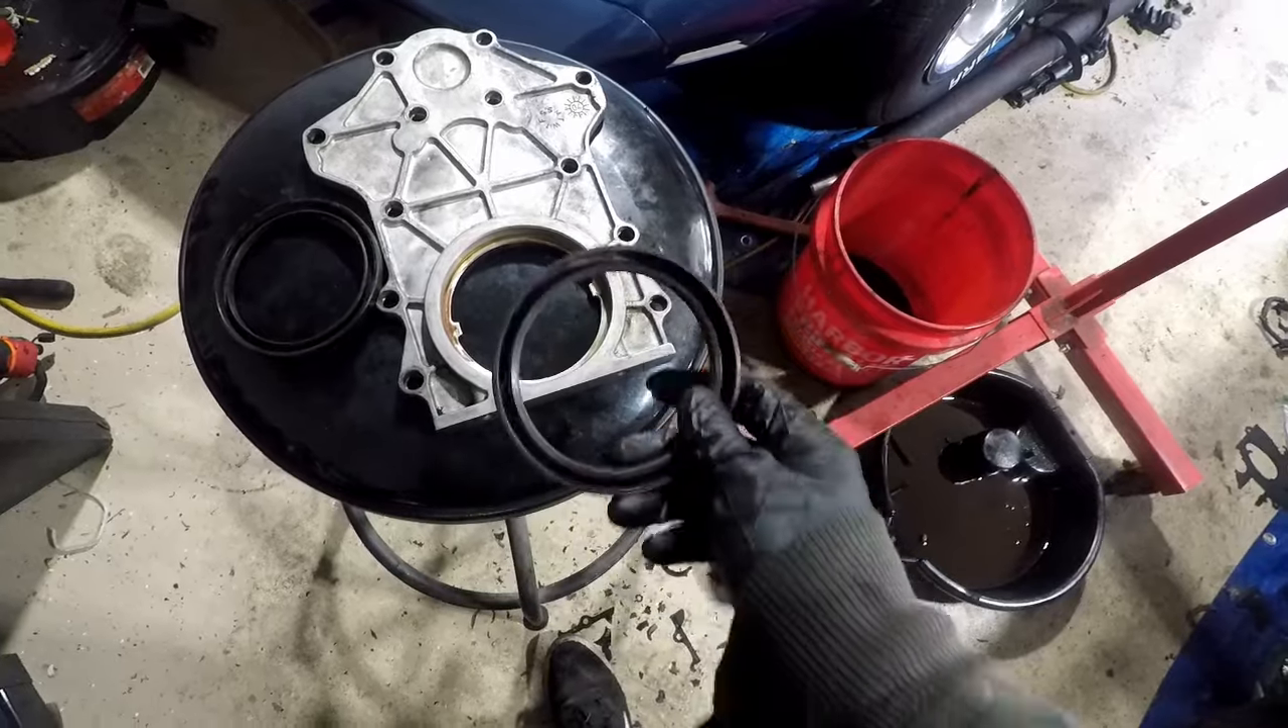So here is the old seal here is the new seal I haven't pressed it on yet.